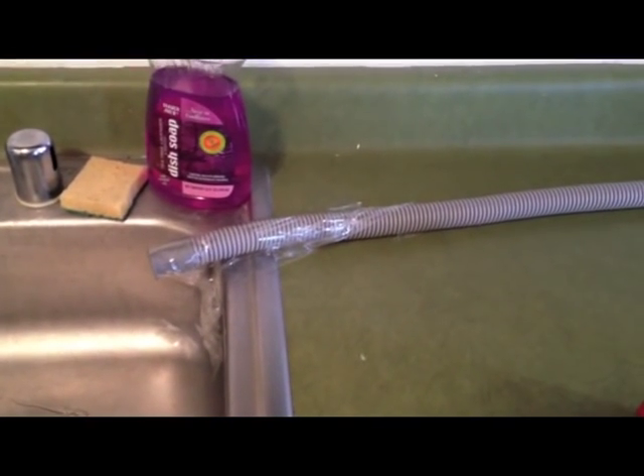One thing I need to finish up on is the drainage hose. At the moment I just taped it down.